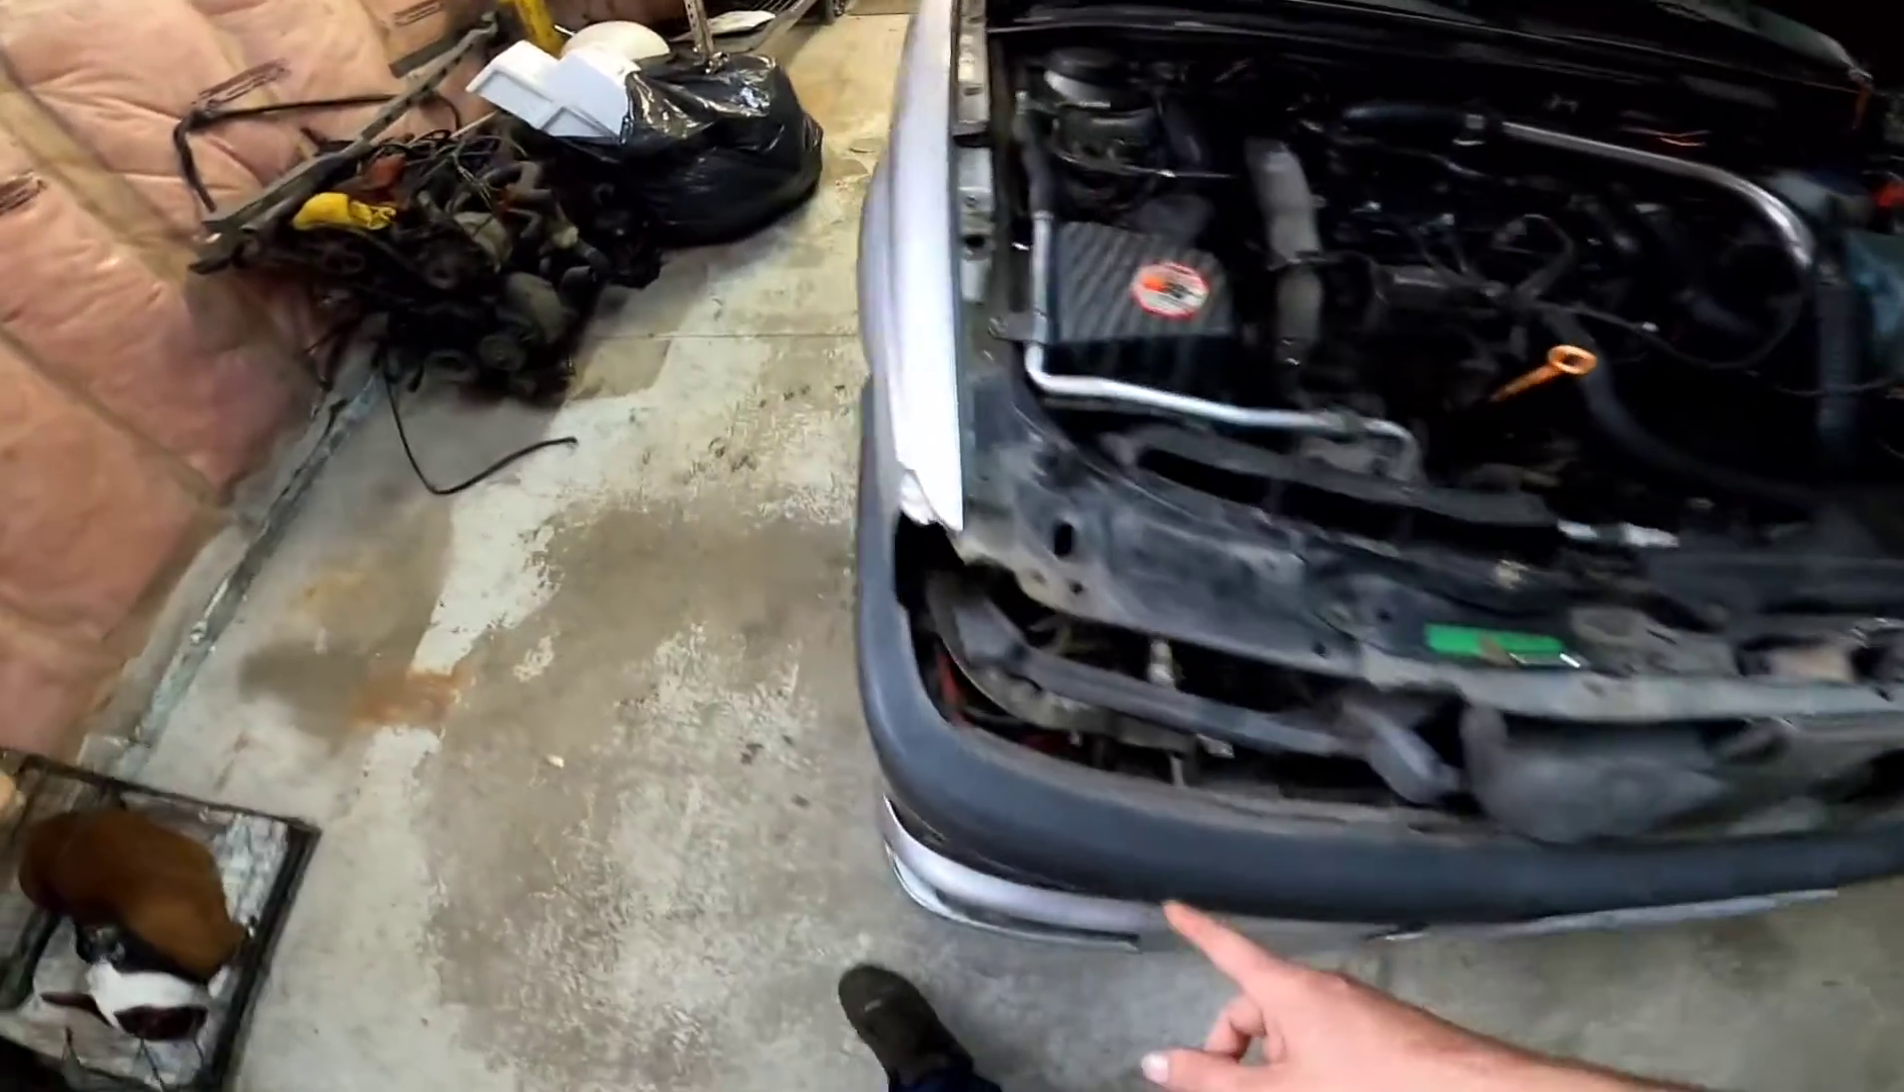As you can see the headlights are currently missing.